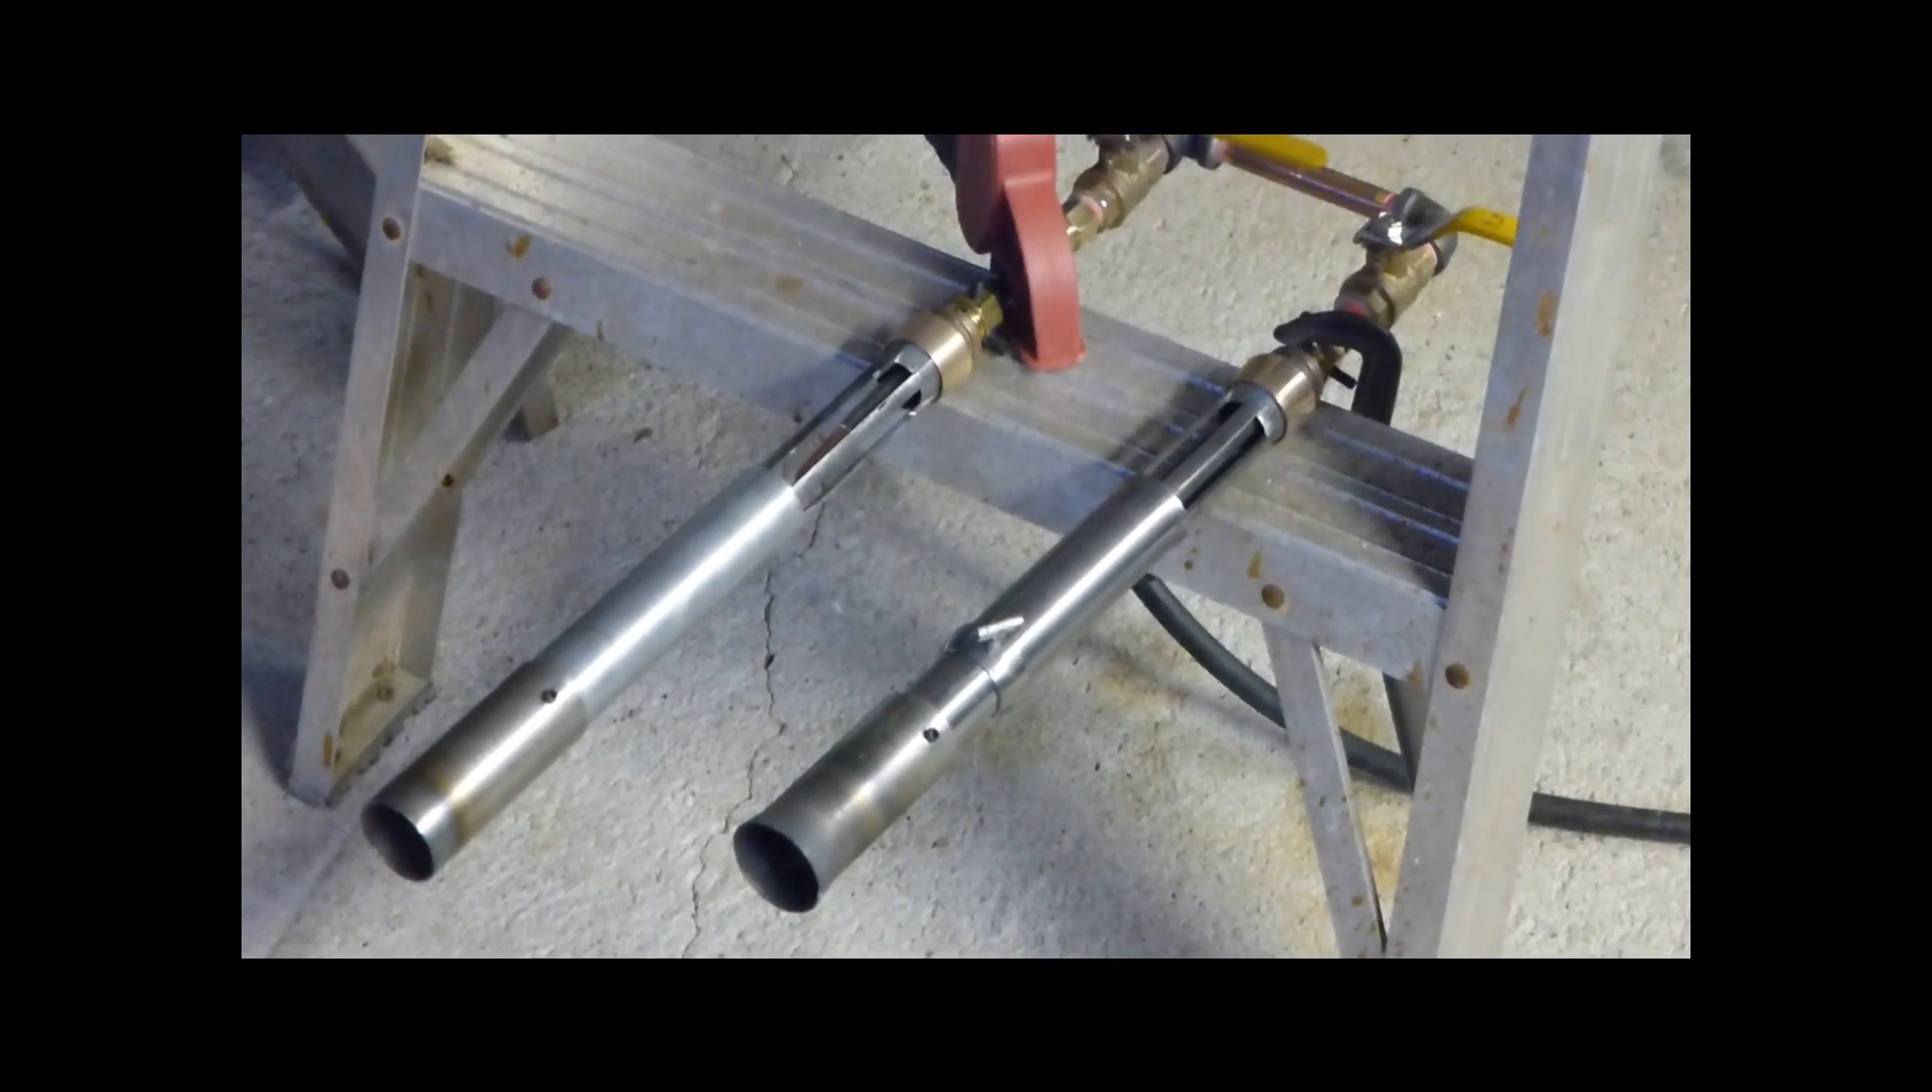I got my burners hooked up got my gas lines hooked up.